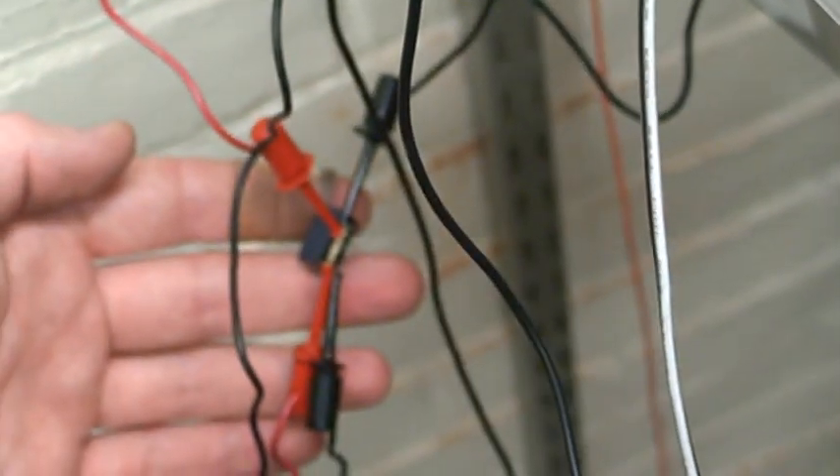I haven't made it pretty, I just have the wires connected with little test clips.